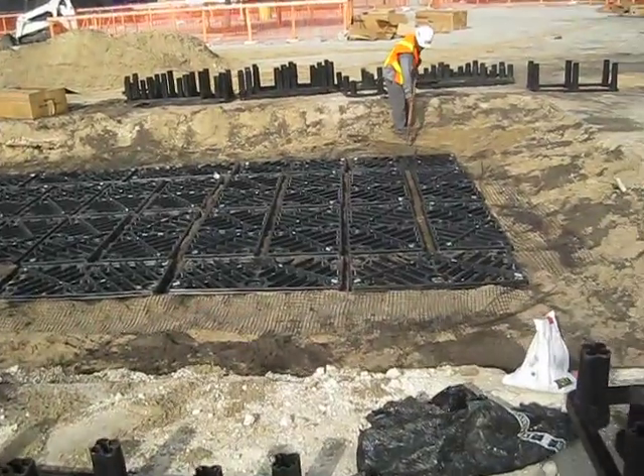We're installing silva cells, this is our second day, and we have a nearly completed tree pit here with silva cells in the ground.